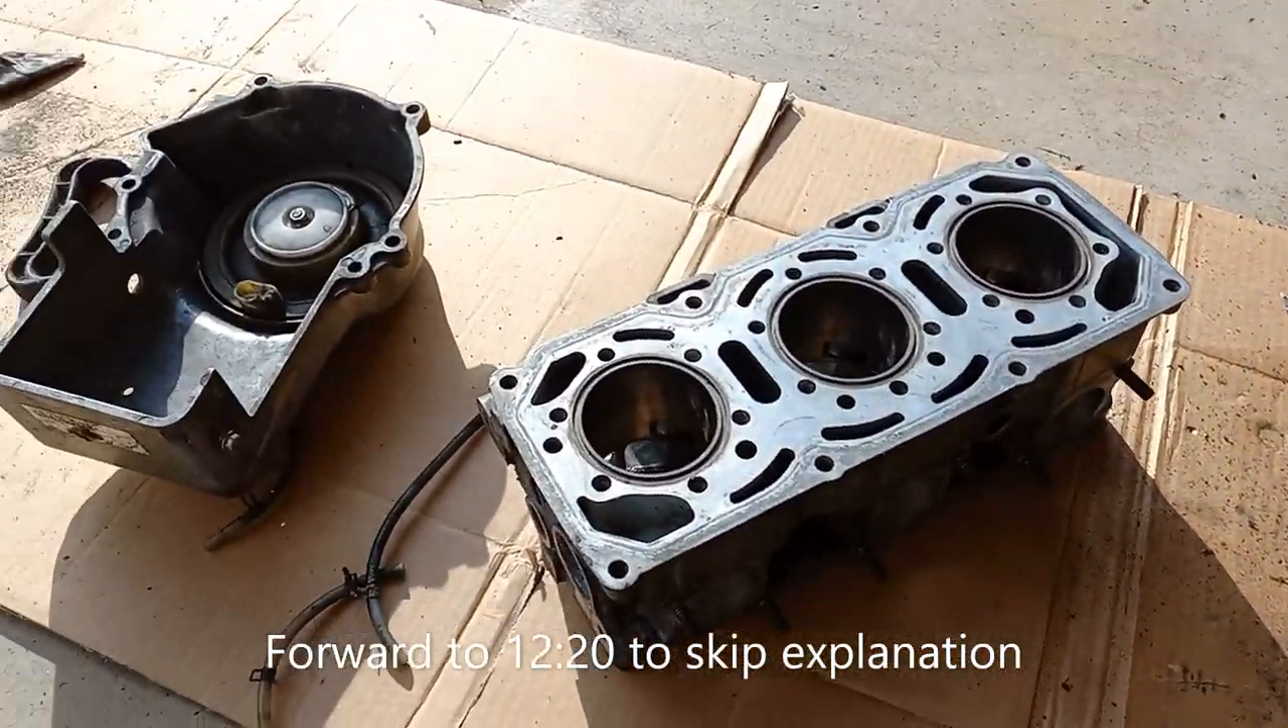Alright guys, so we finally got the engine split apart.